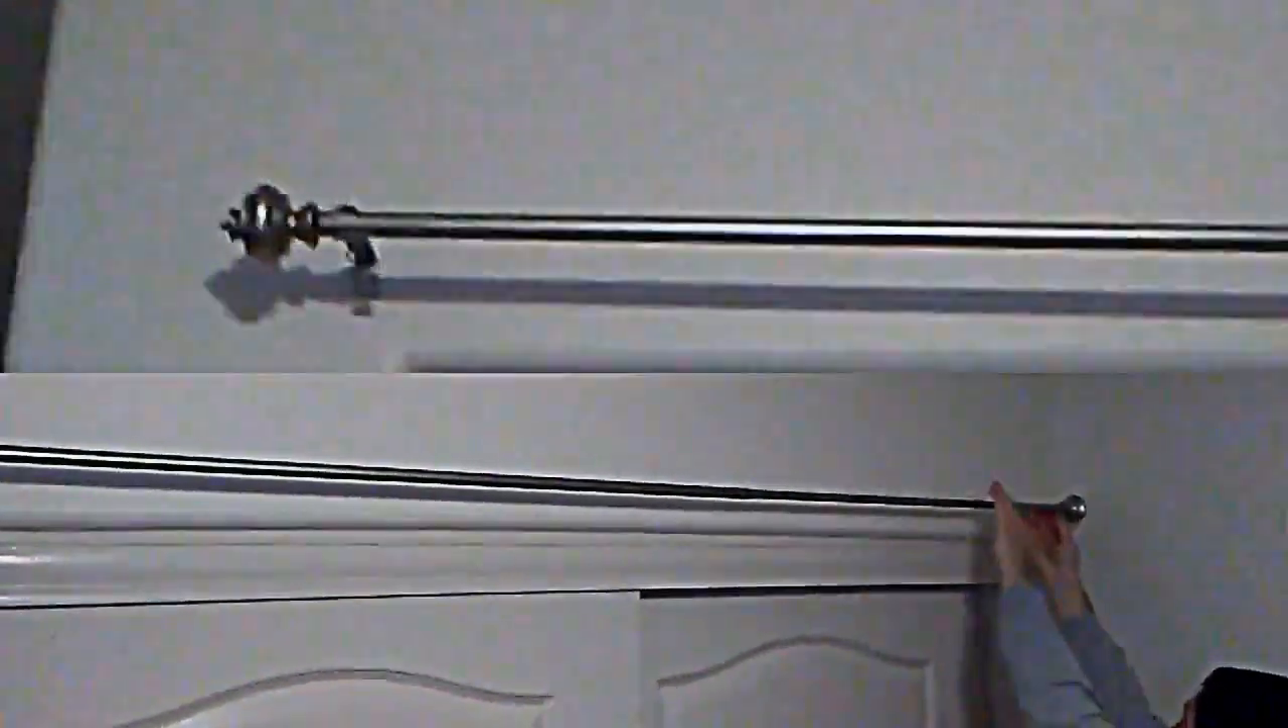And now we have the curtain rod installed in minutes.